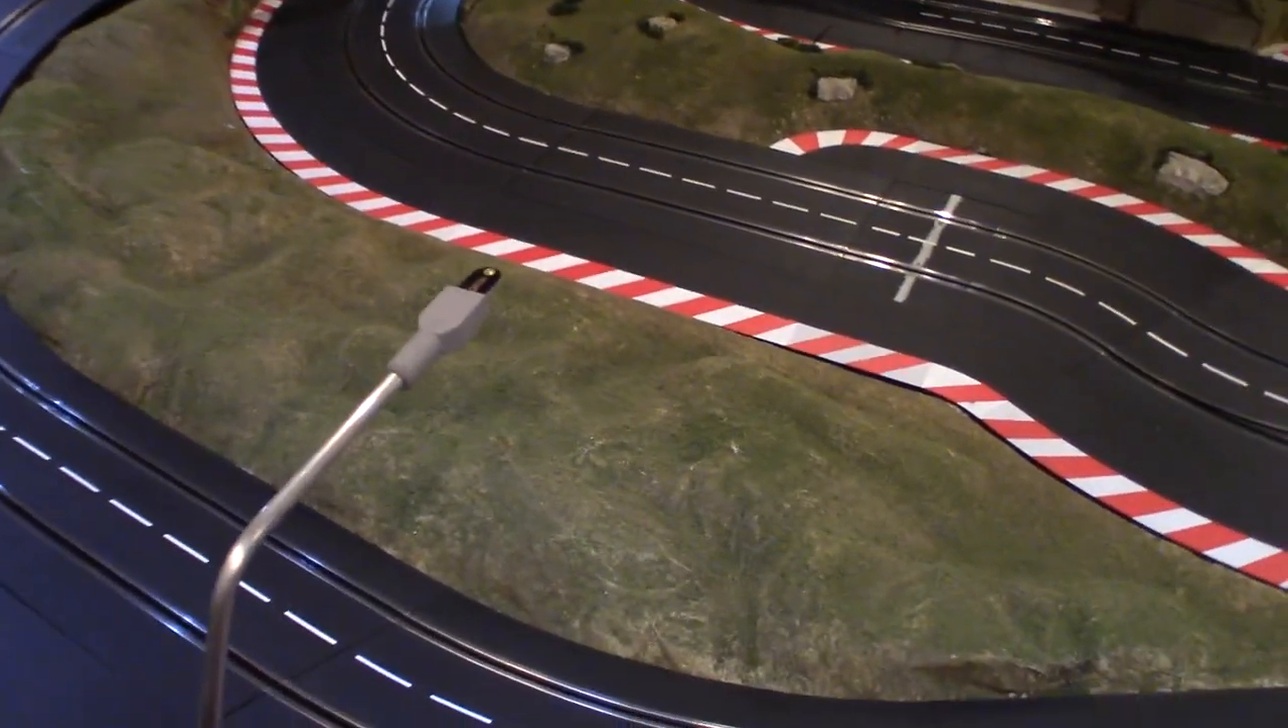I don't have the light housings on here yet.